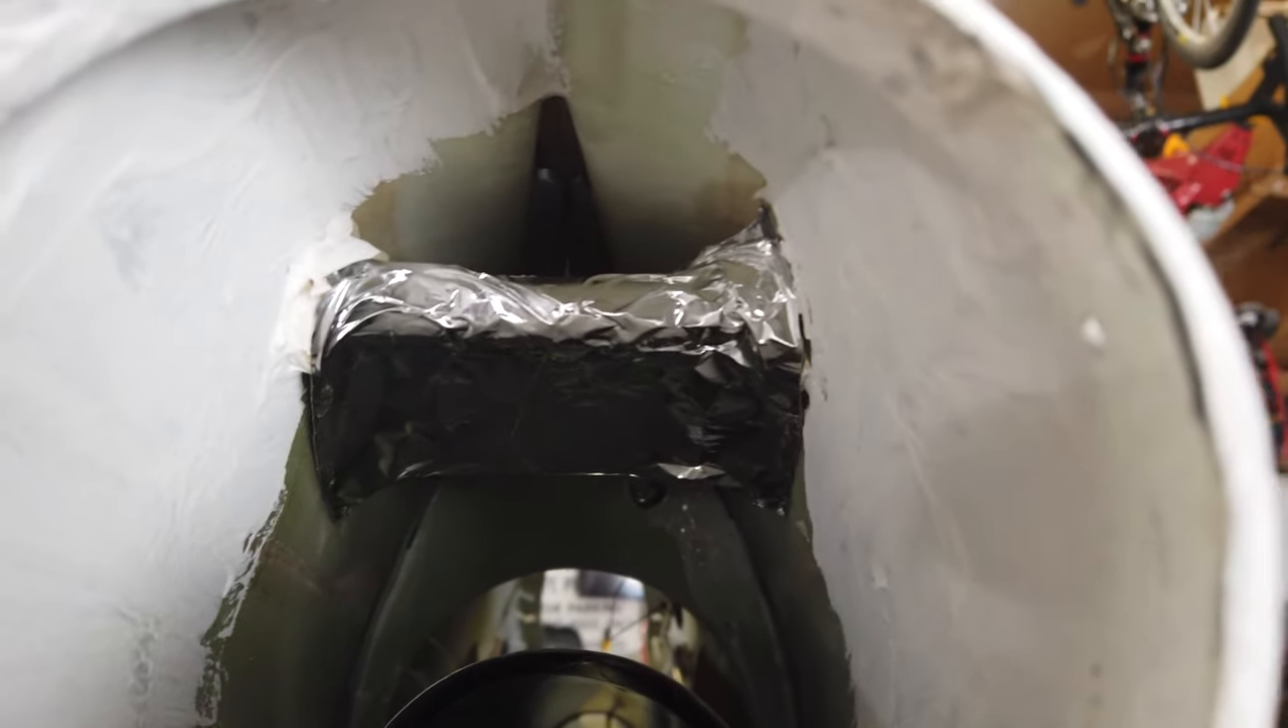You can see the foil tape that I added back on there. And that'll protect the servo wires.